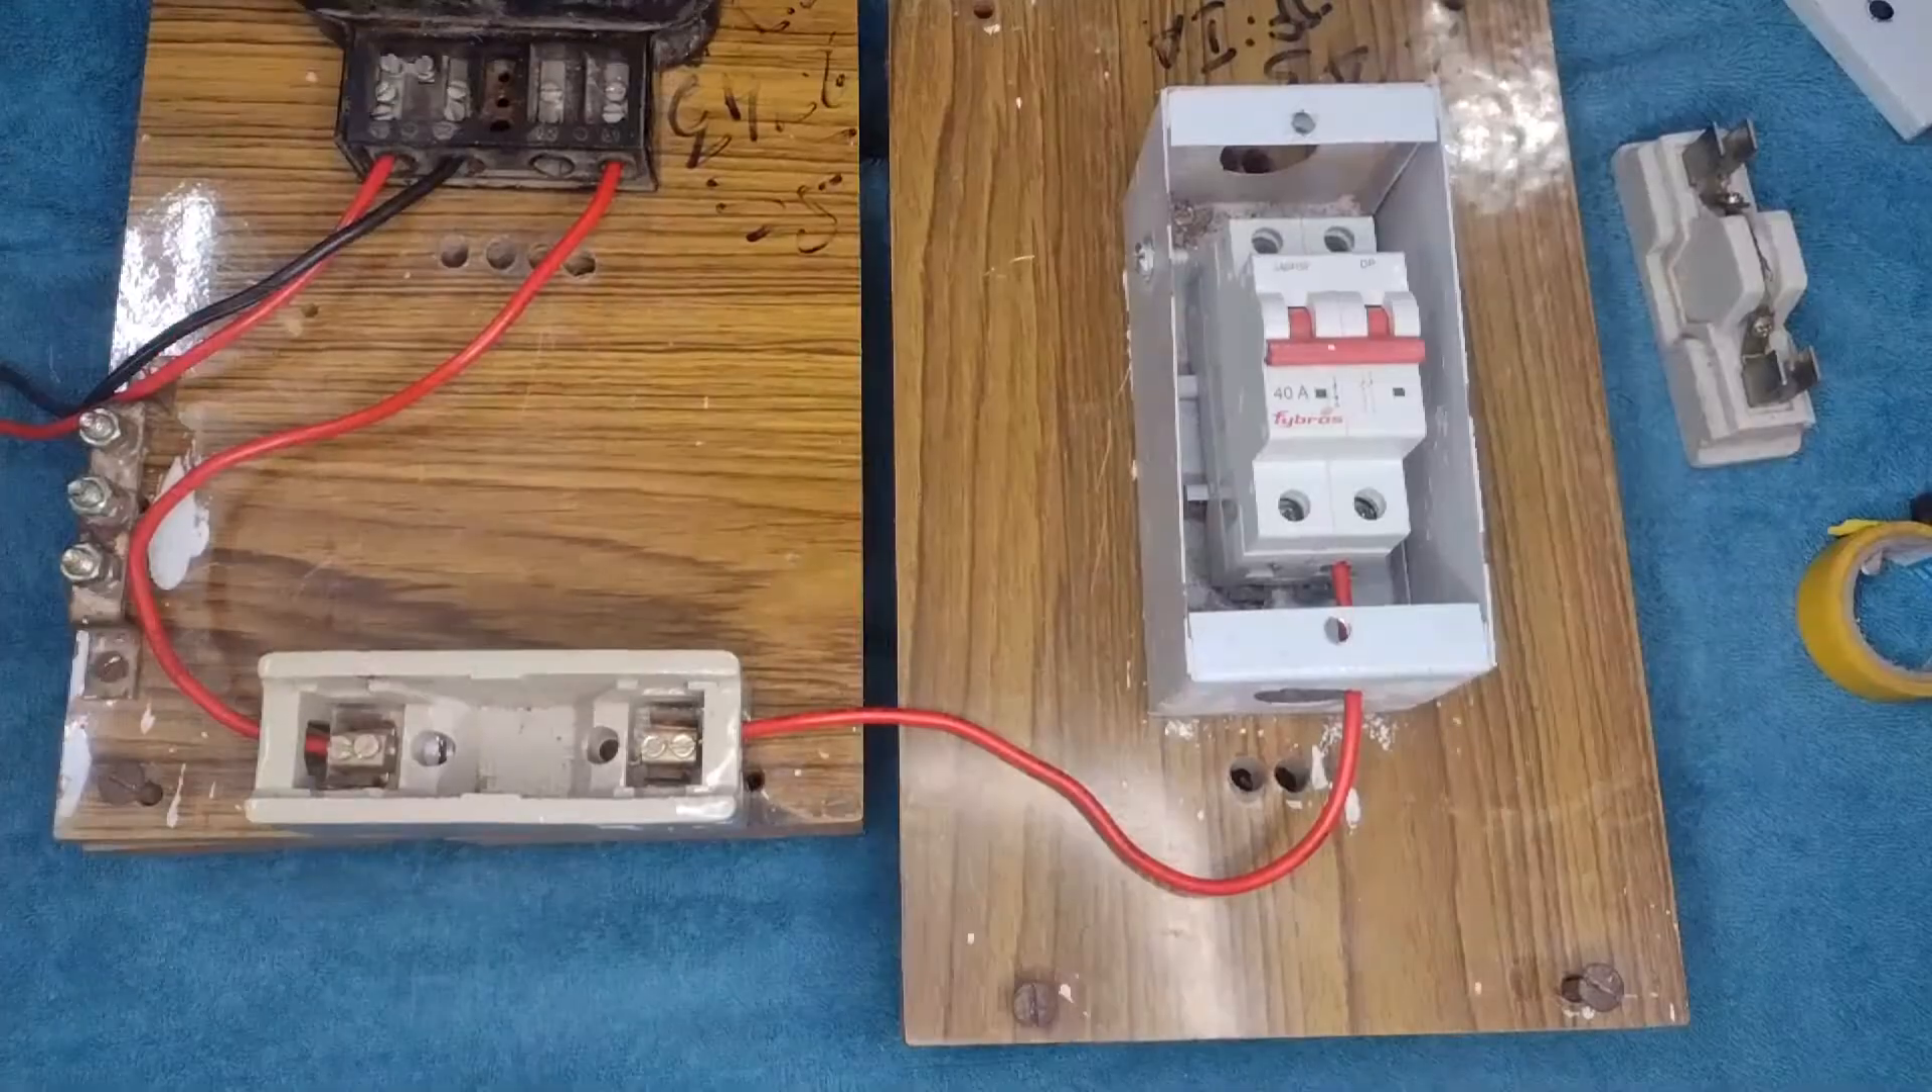That is, I have connected the output live wire of the fuse to the input of the isolator.